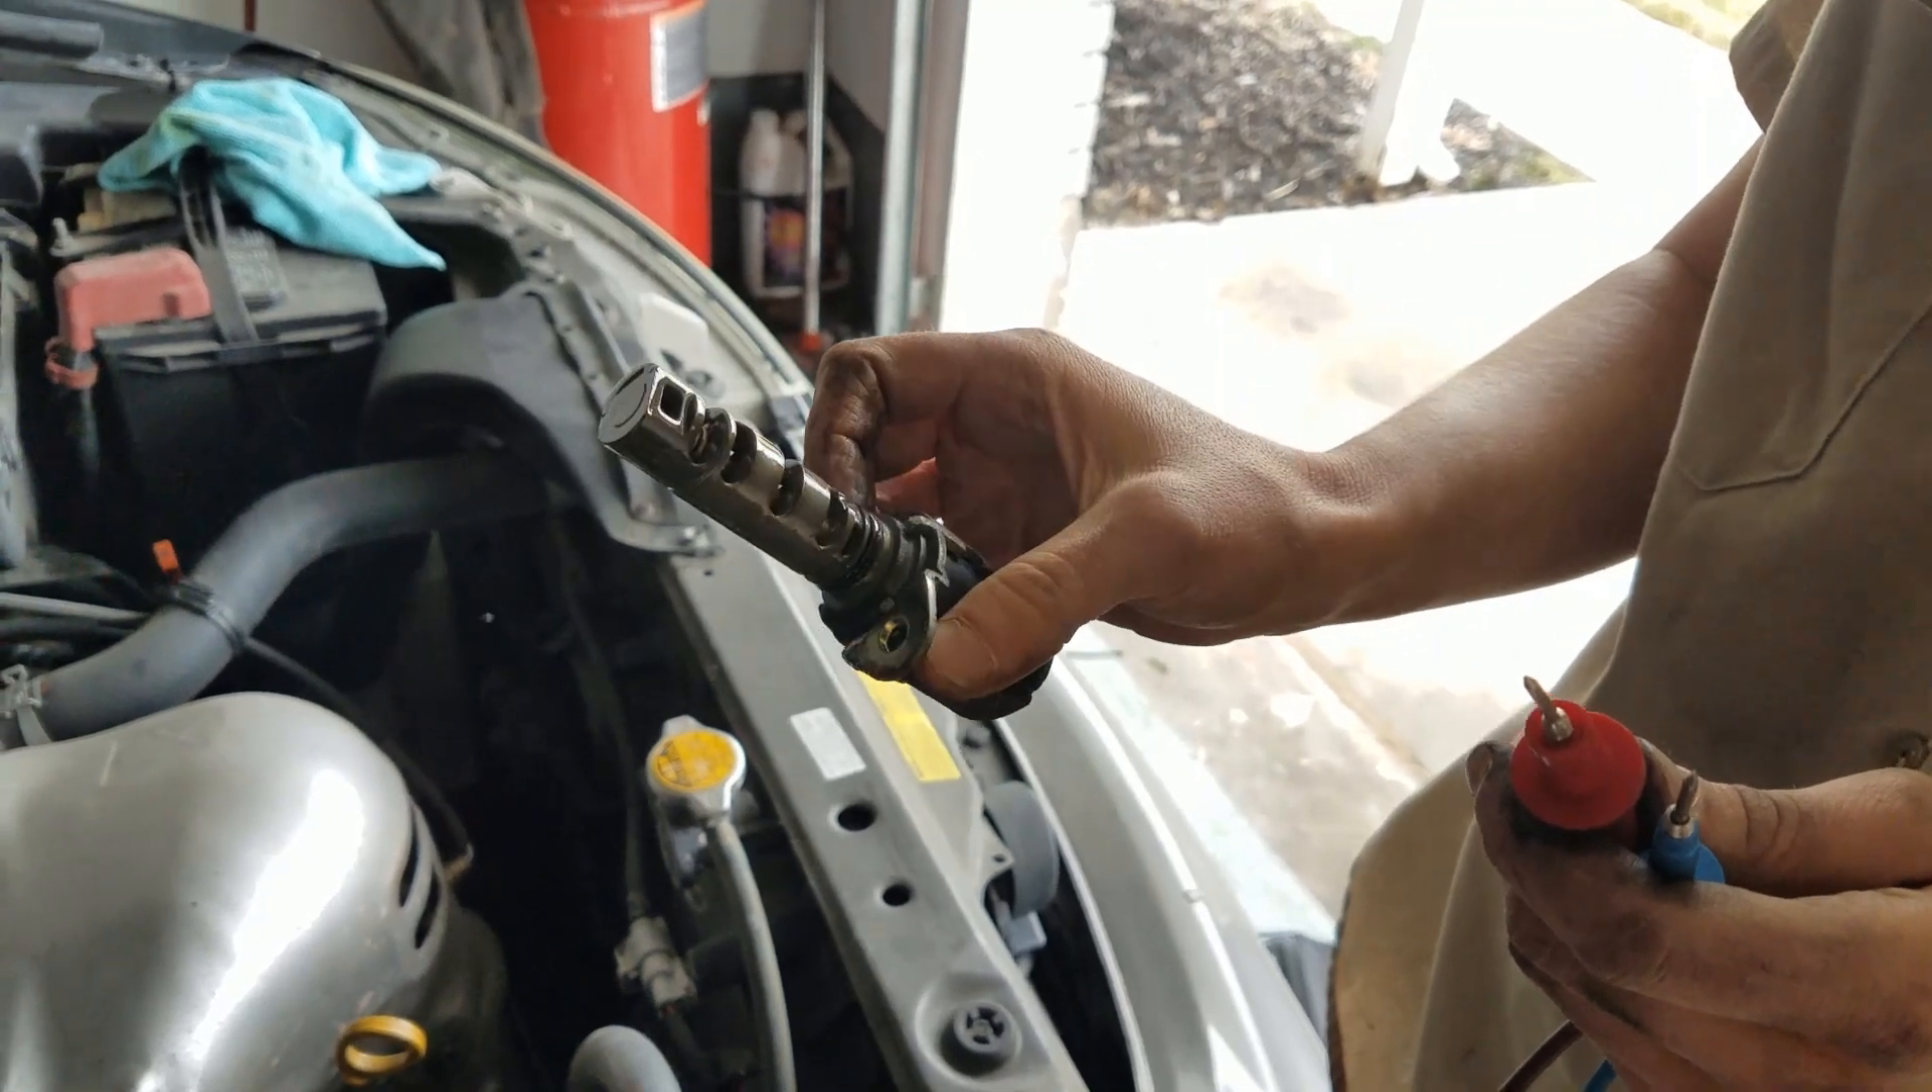Okay, so we've gone ahead and removed the oil control solenoid and valve.